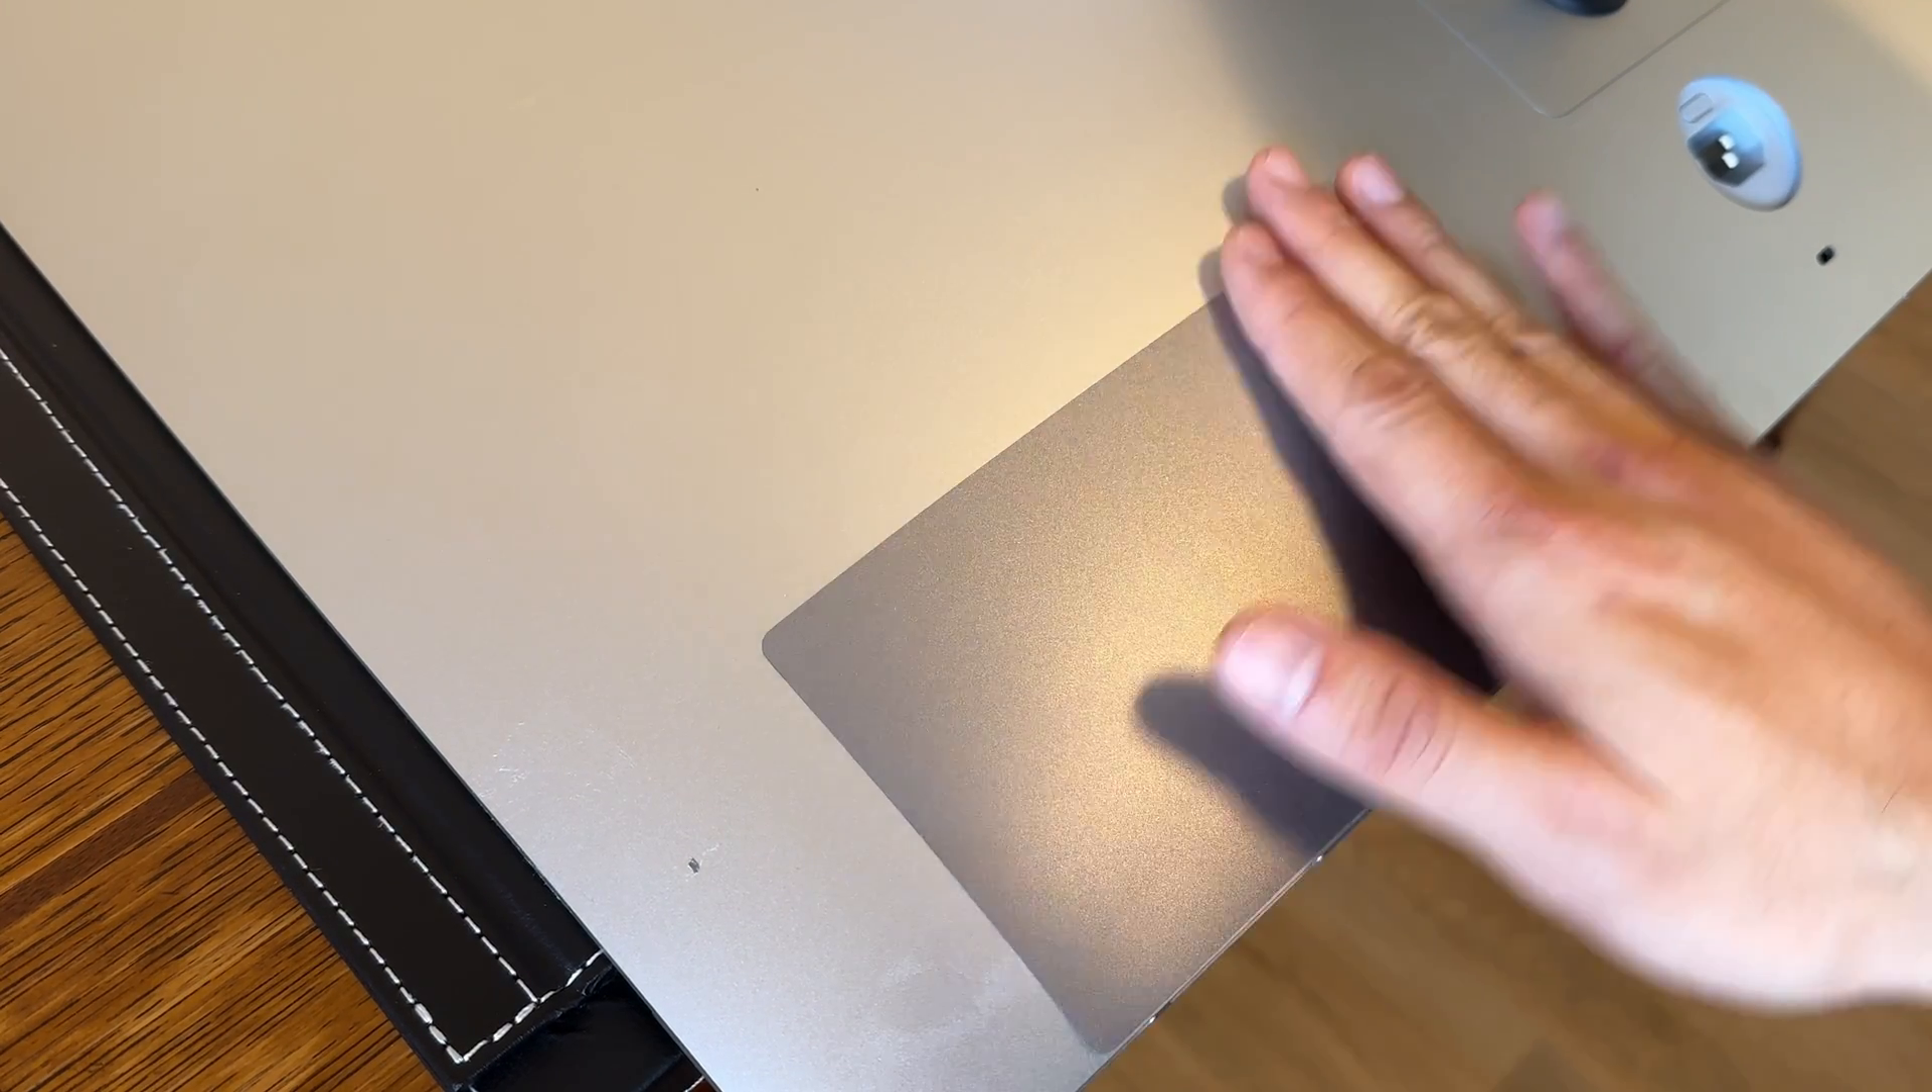And for the connector holes at the back of the display I just covered those up with the MacBook trackpad cover.